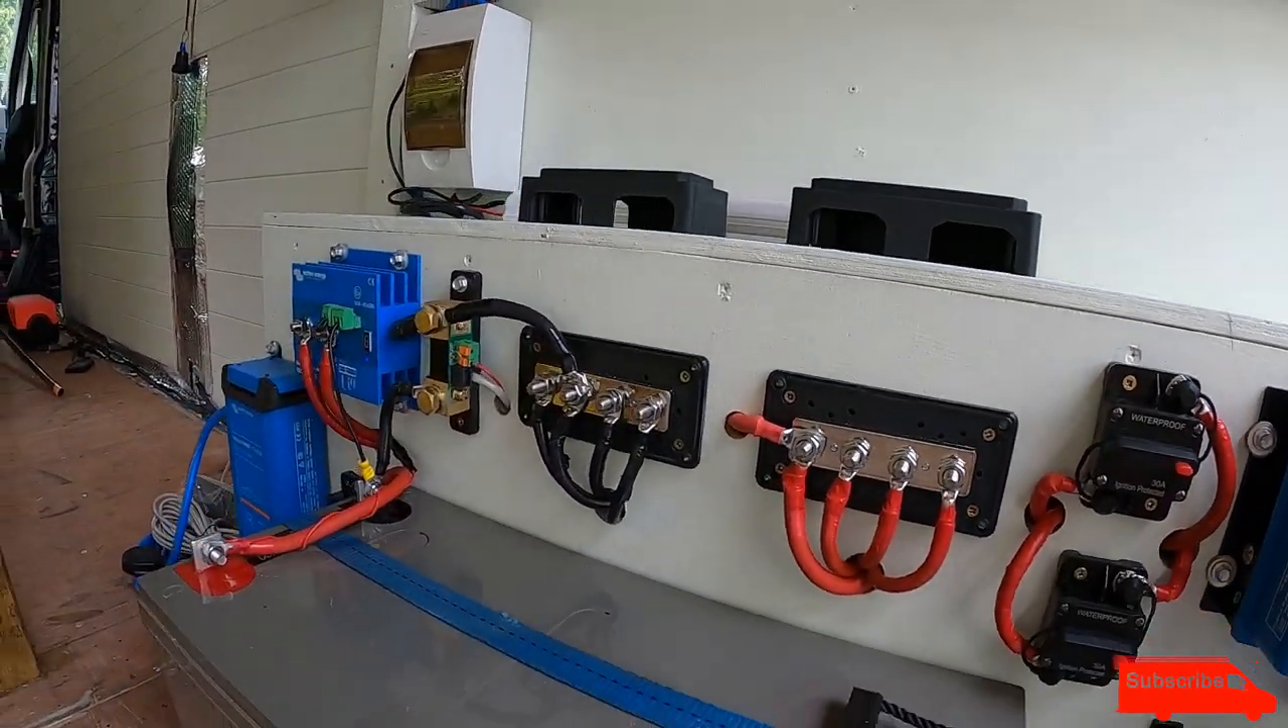Still got to put those covers over the bus bars.